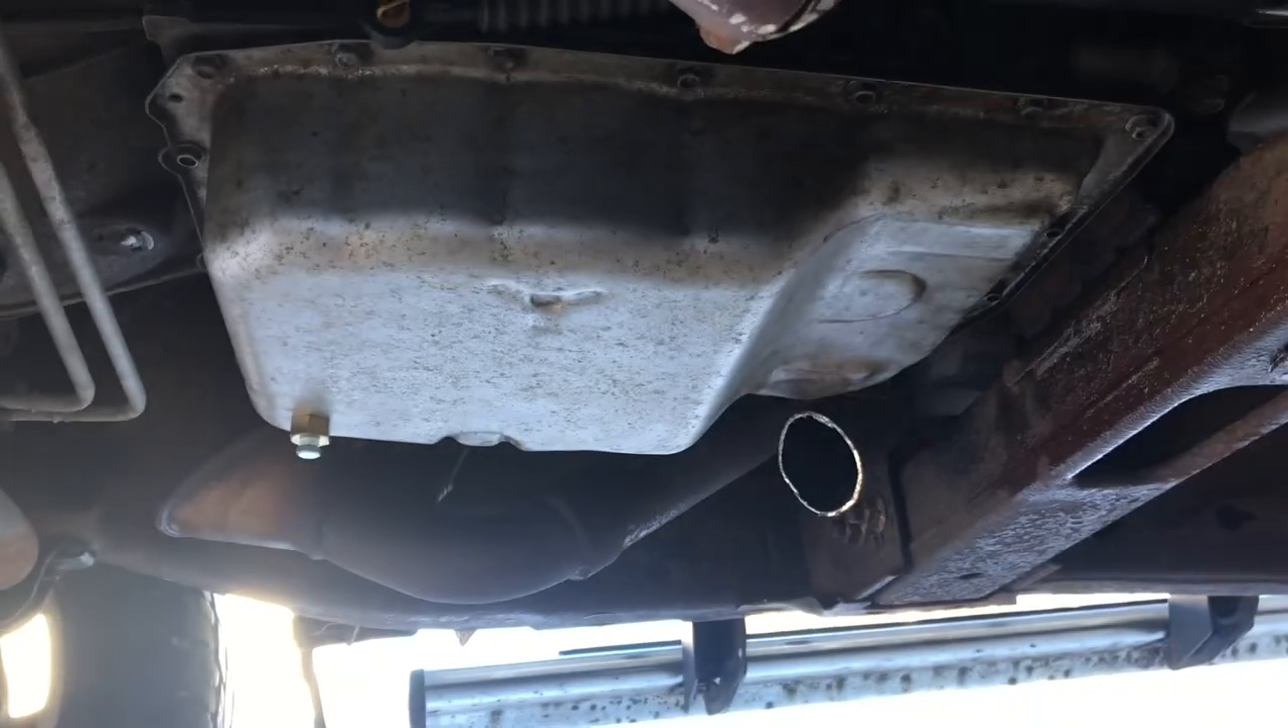So, the transmission pan is reinstalled. You can see we got the drain plug there.